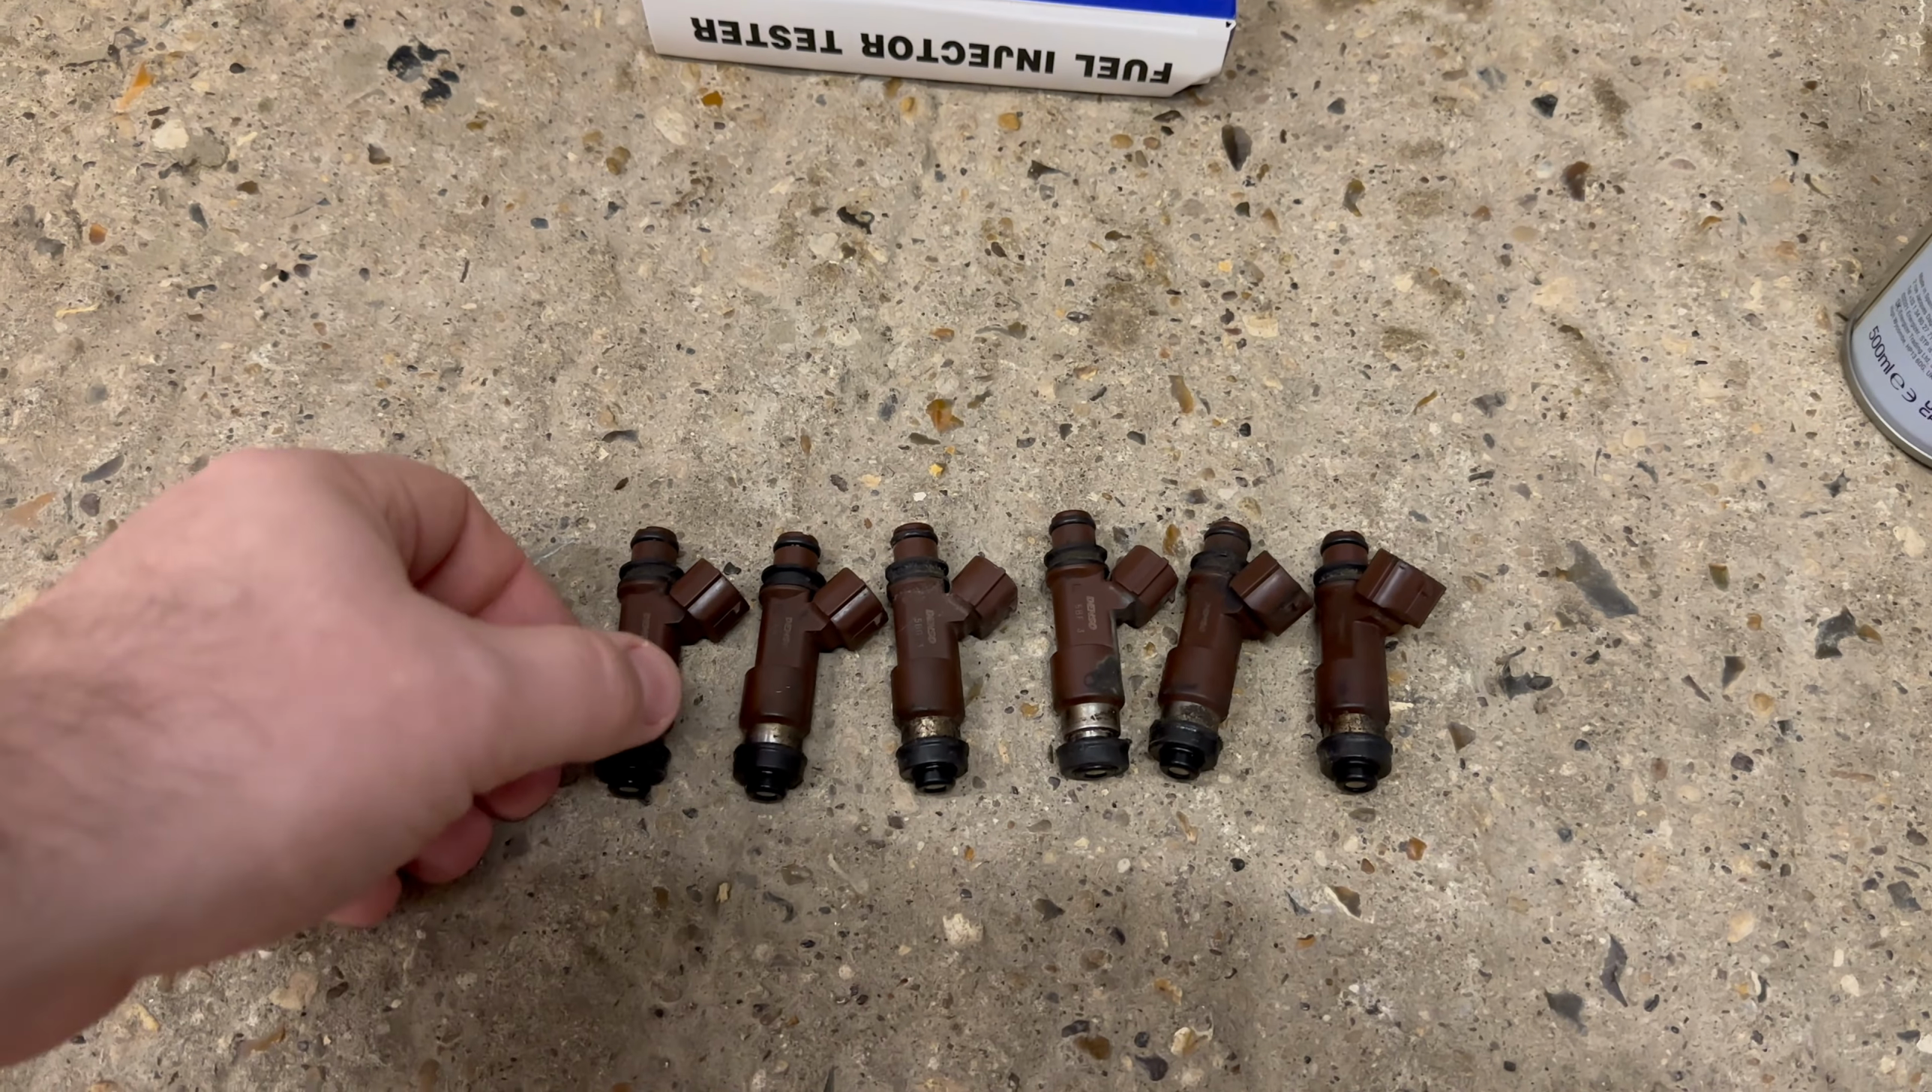Okay so I already have all six injectors removed from the engine as part of the last video that we did on this engine and the first thing we need to do is remove the little filters.